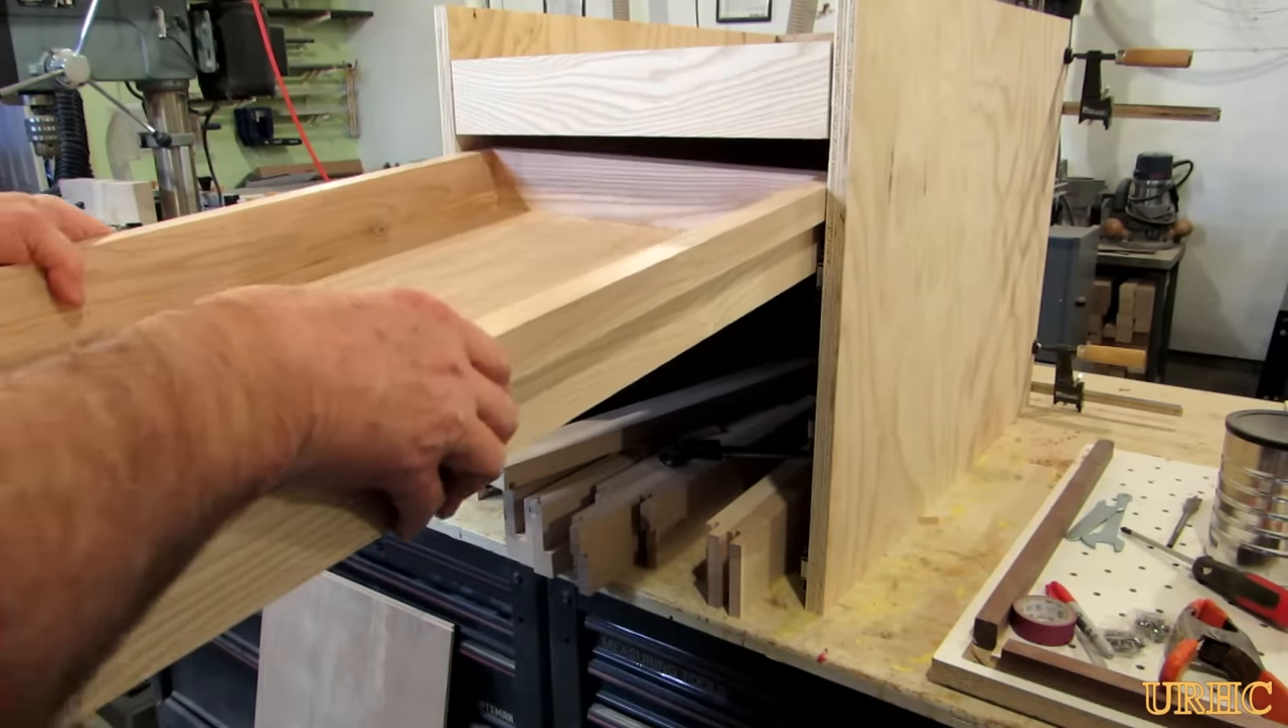And there's the drawer just kind of you know put together with the bottom in it and you know the joints held together by hand.